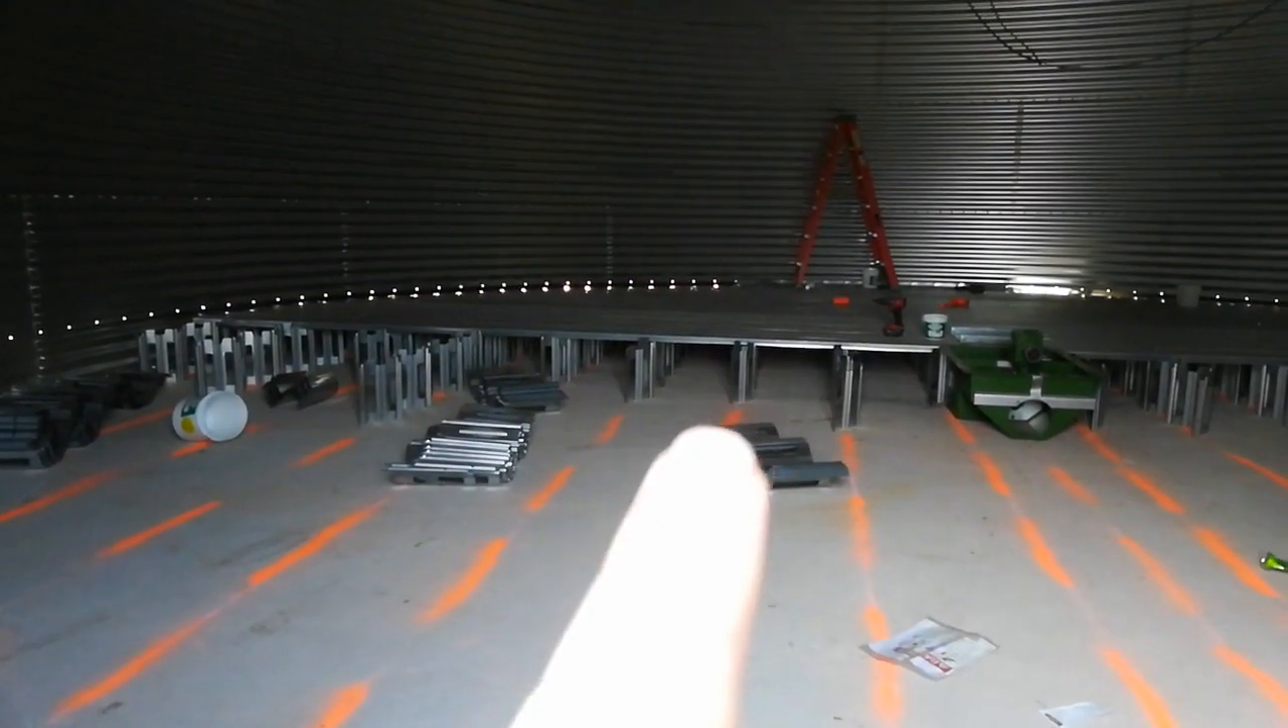I've got about half the floor in, I guess.